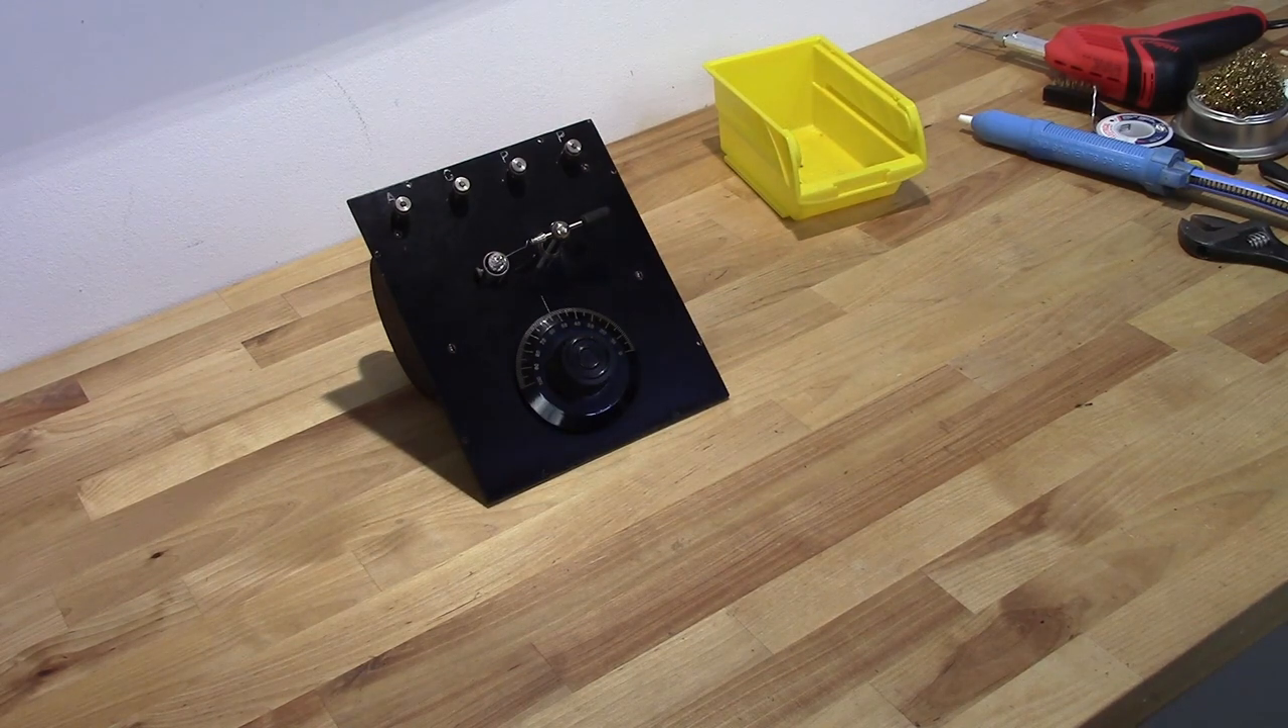That completes the assembly of the face plate. Now all I need to do is get the case finished up and put it all back together and test her out.